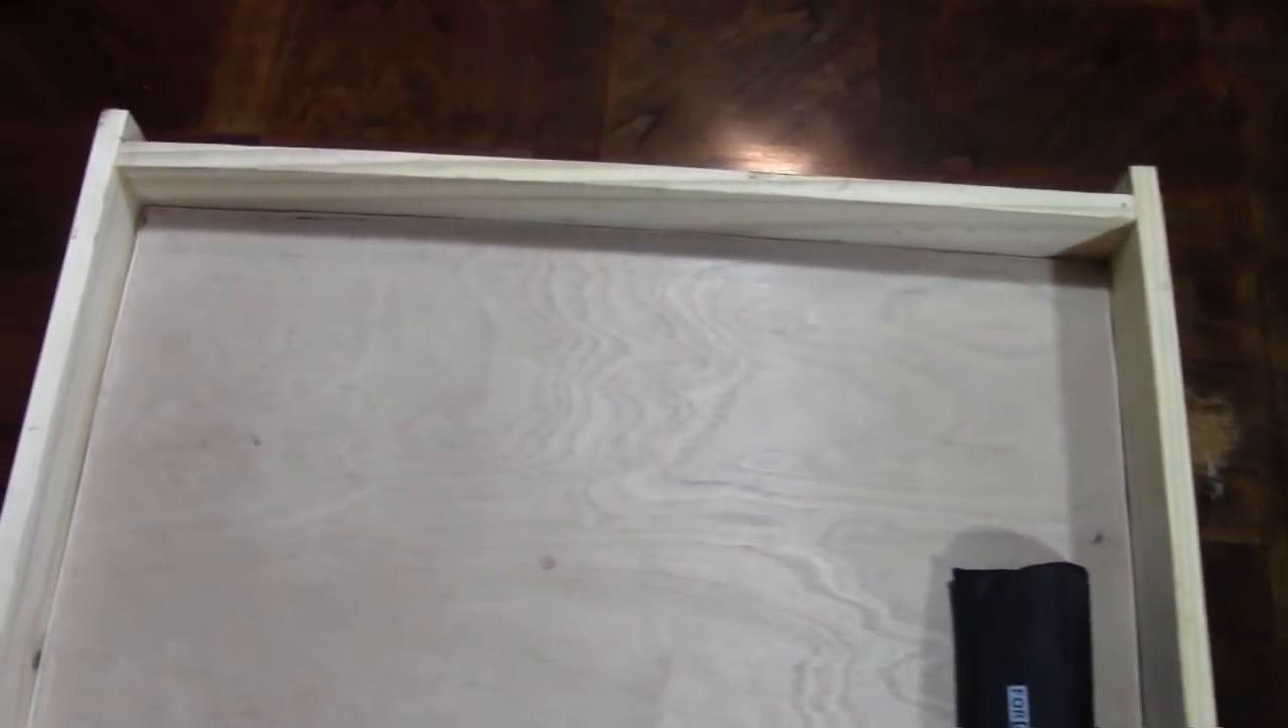Uh you can see the the floor is in that's just a piece of balsa wood we got from a local hobby place.